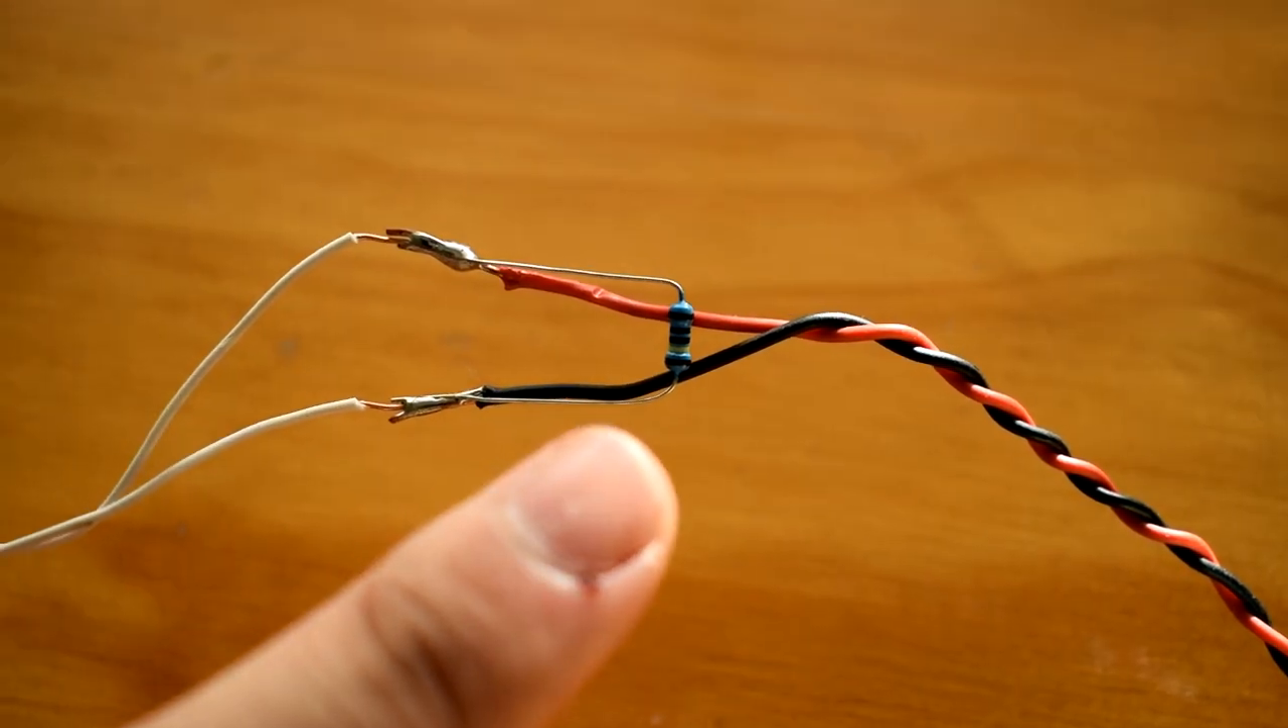You have your two wires running and the resistors just soldered in parallel.